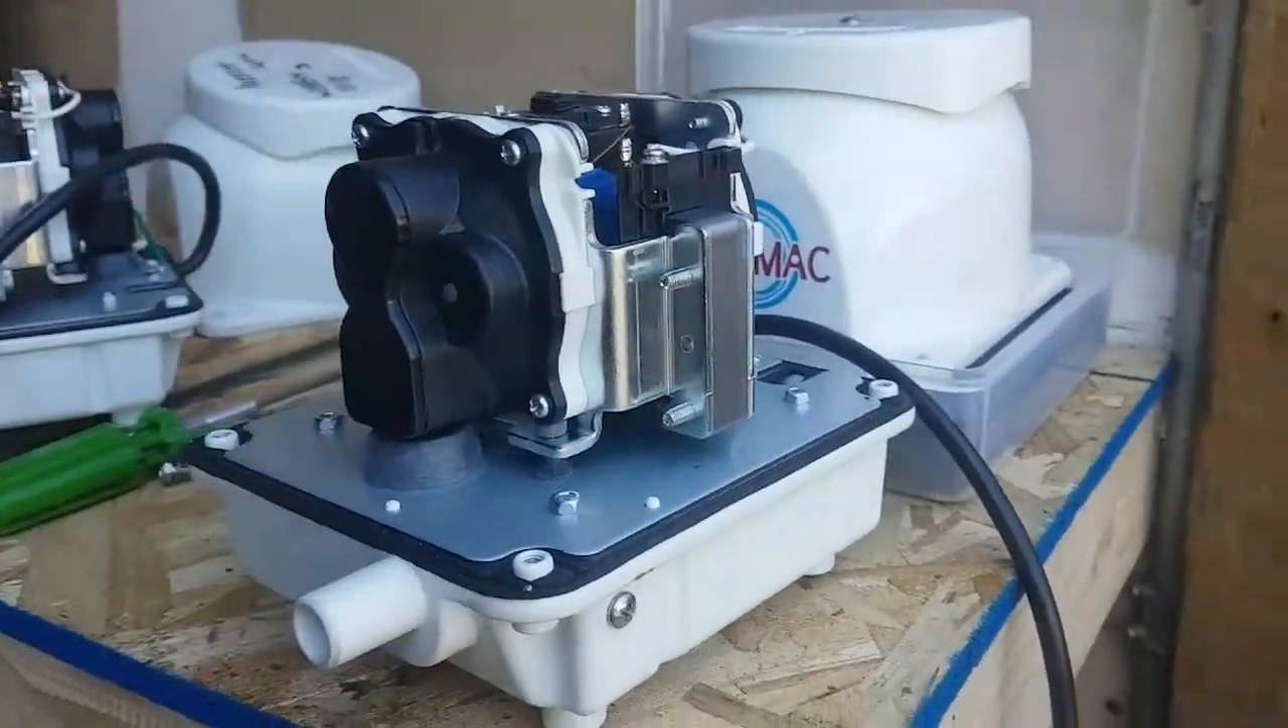So I've taken the housing off and it all looks good.